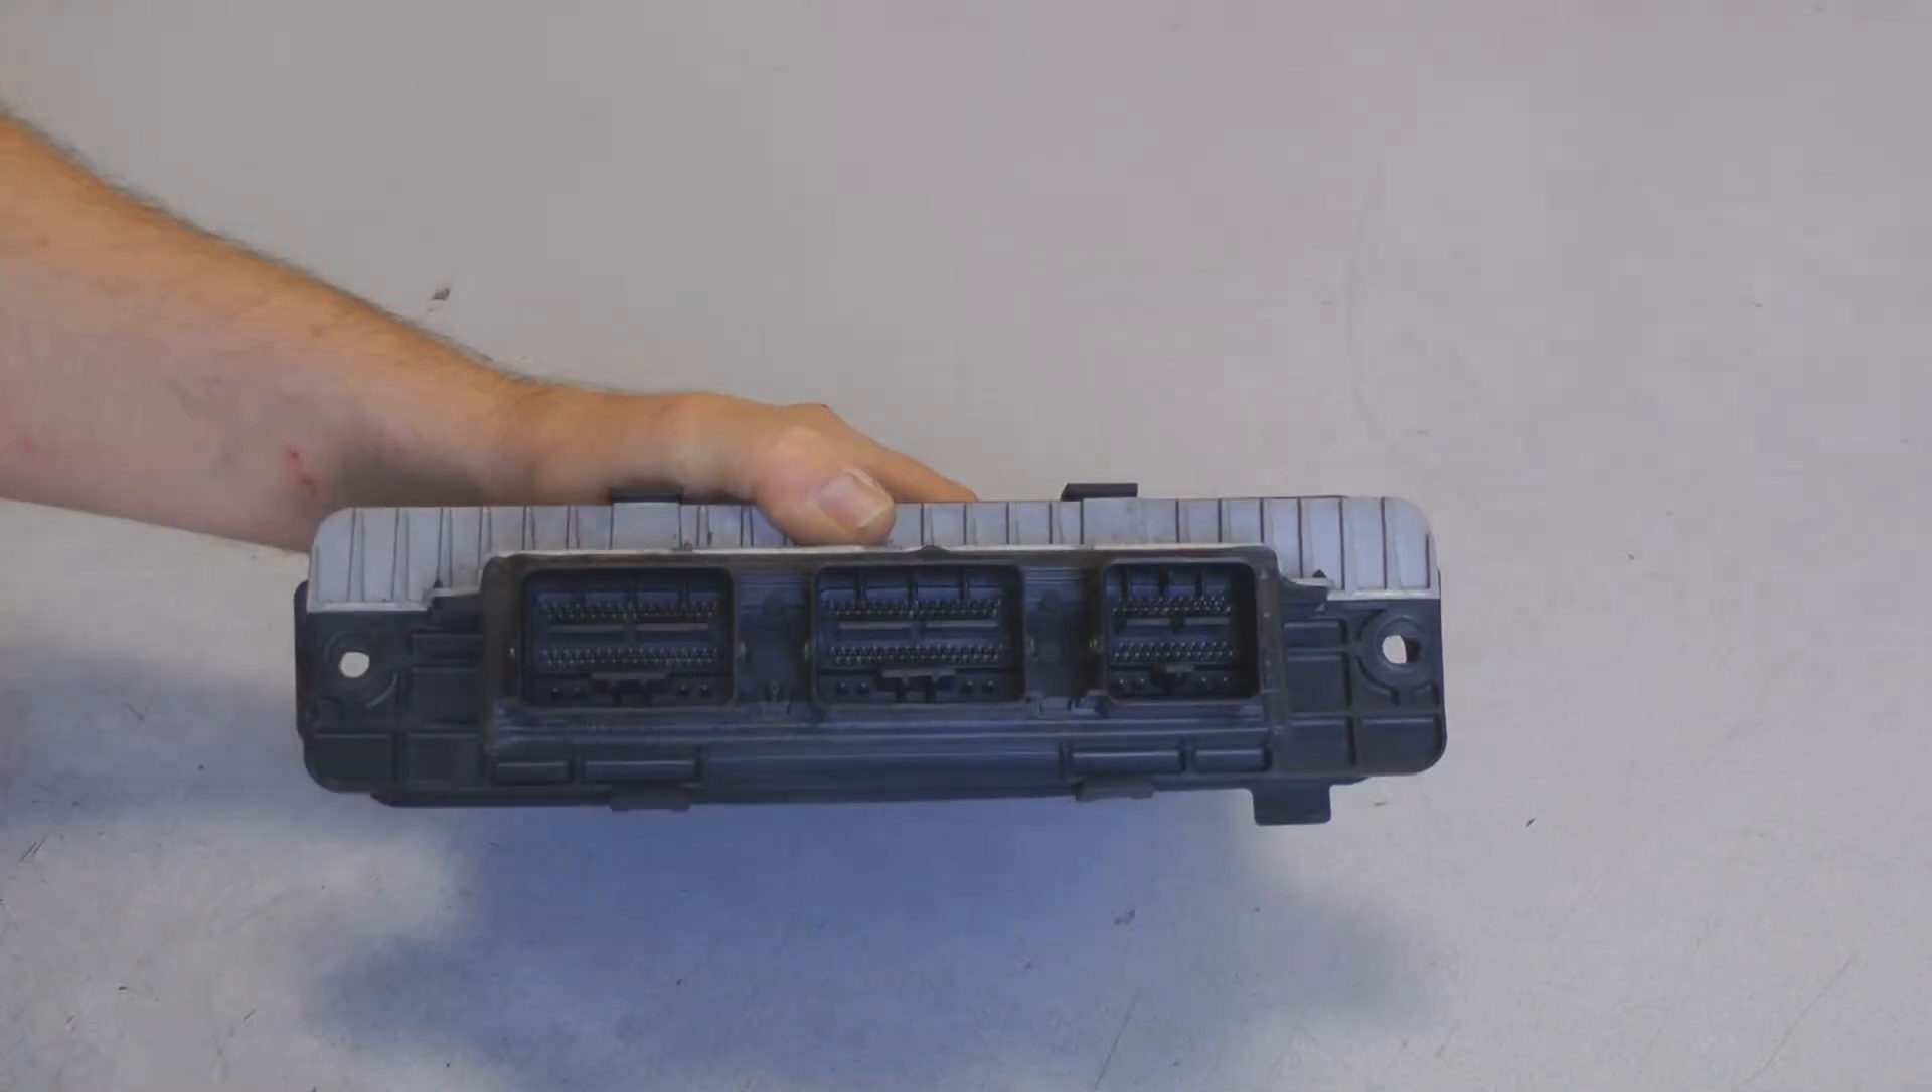Now that we've got the PCM out of the truck, we're over here on the bench.